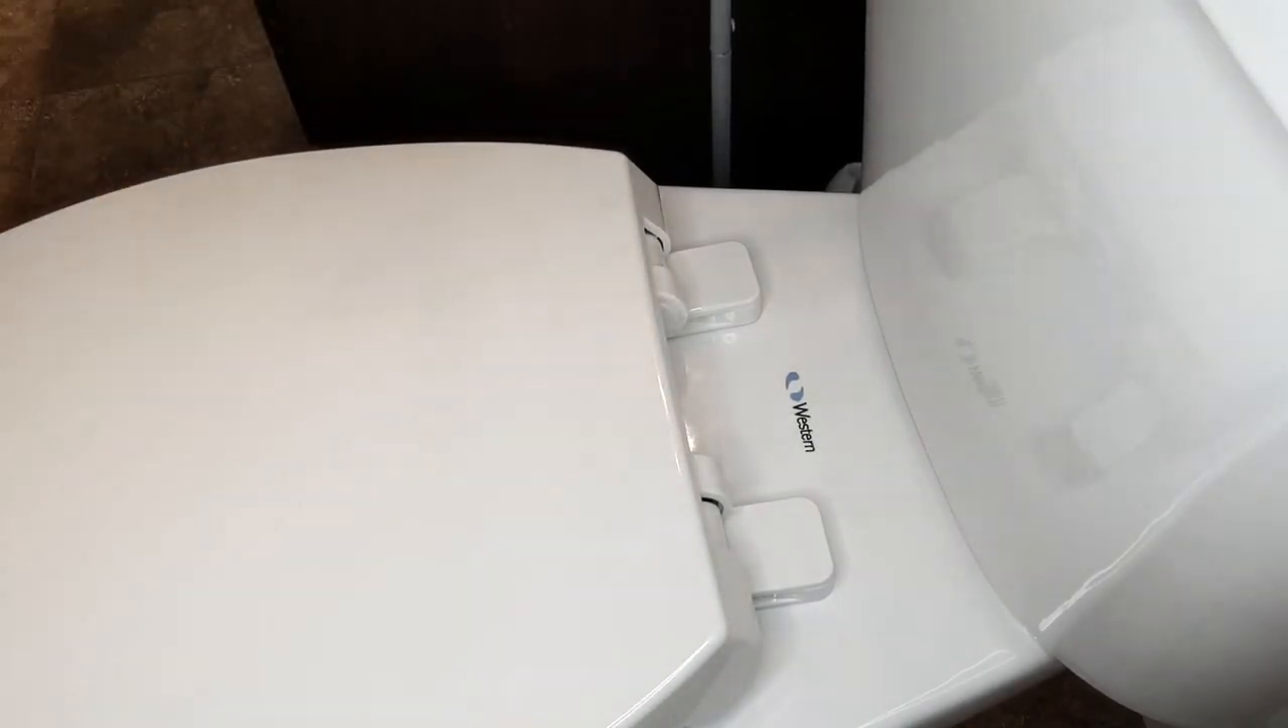You now have a new functioning toilet seat lid and seat.